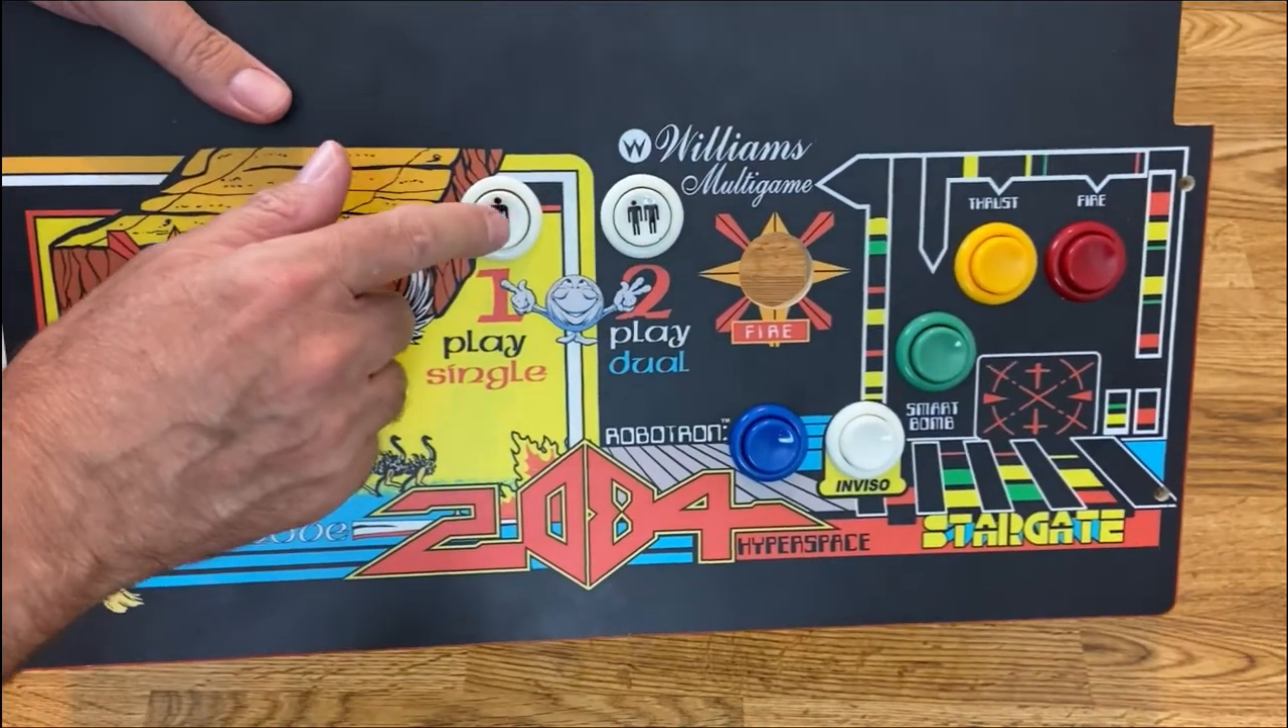Okay I'm now finished attaching the buttons on here looks pretty good.